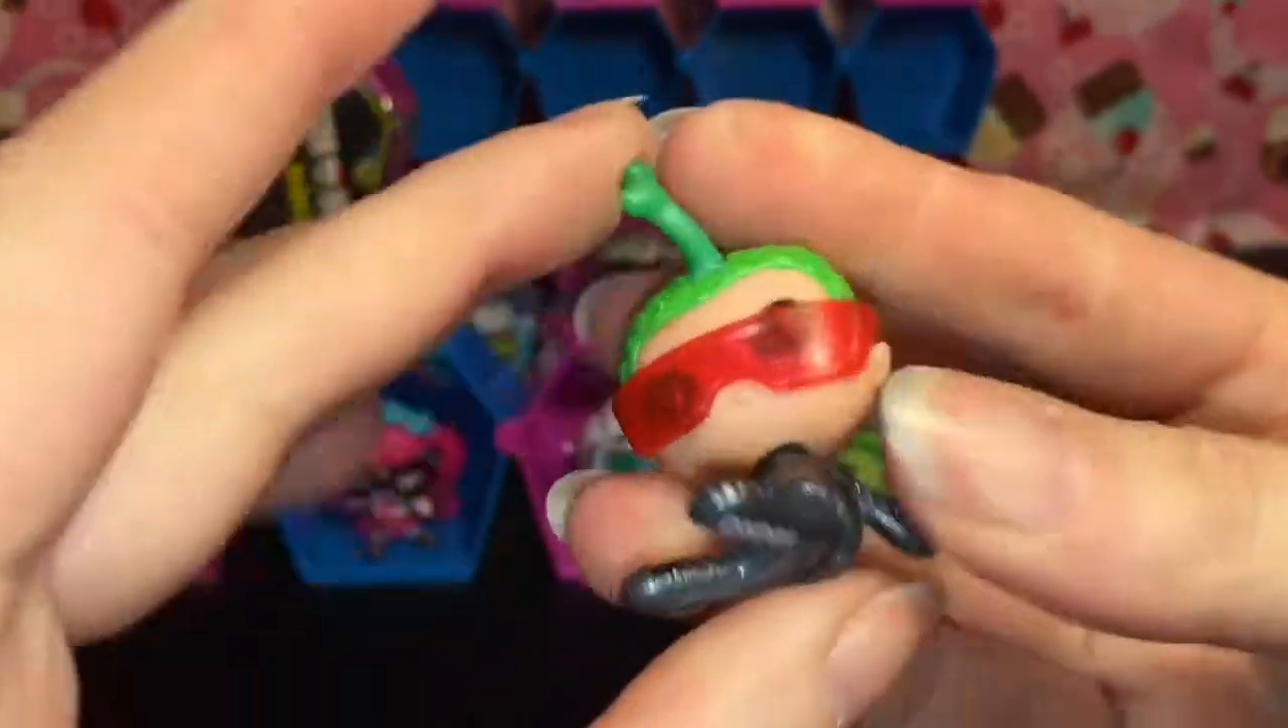Oops his glasses are a little off but you can move them.